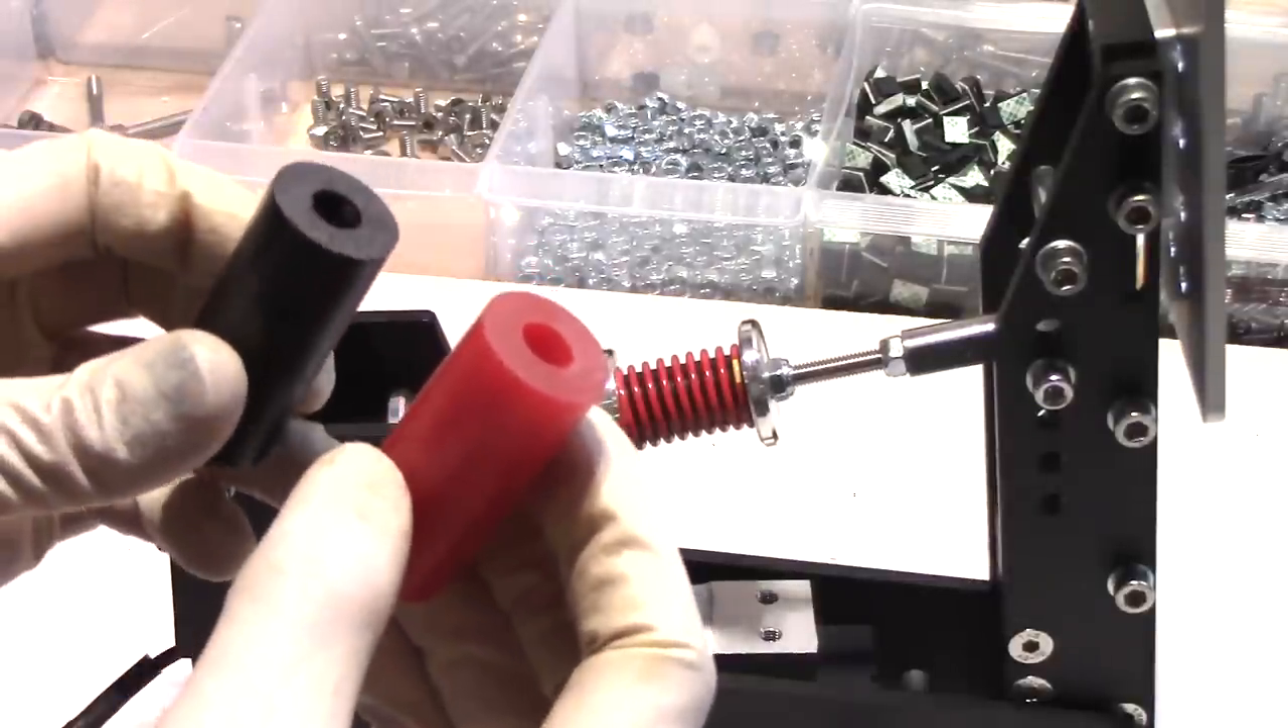All right, so here's what the two polyurethane bushings look like when they're taken off the pedal.